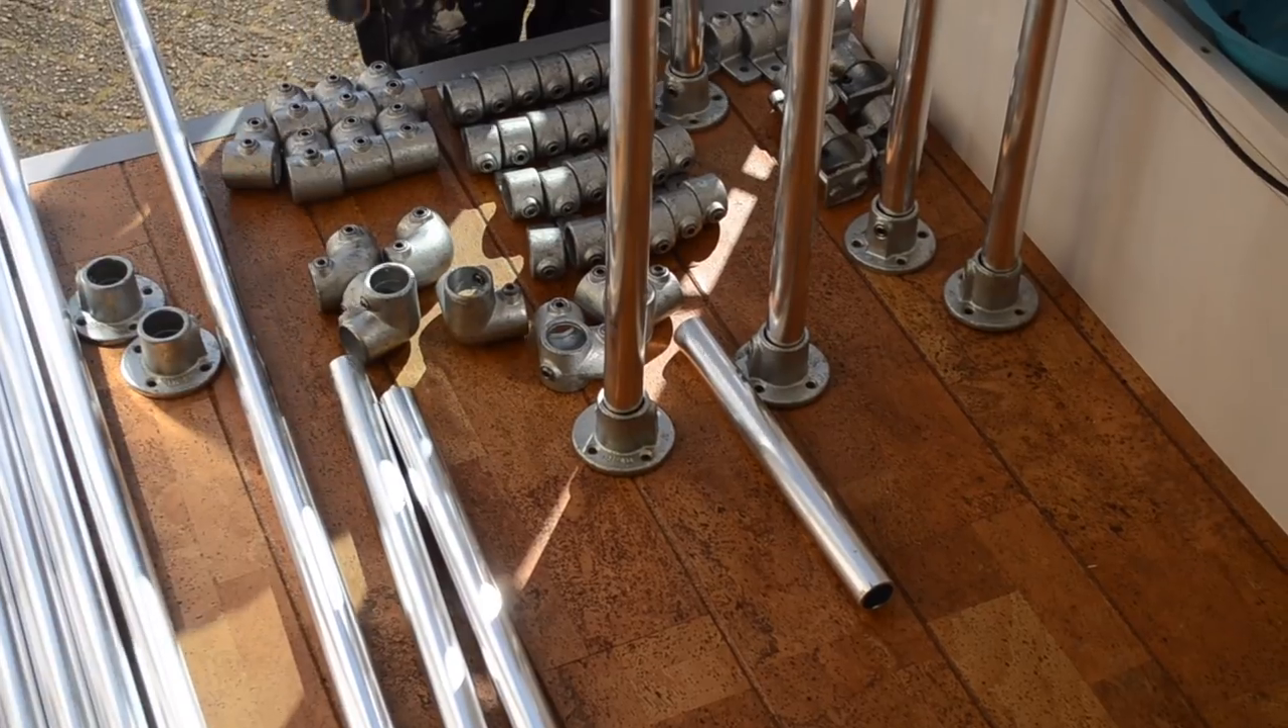So Yordi has just started and he's connected these leg holders to these scaffolding tubes.